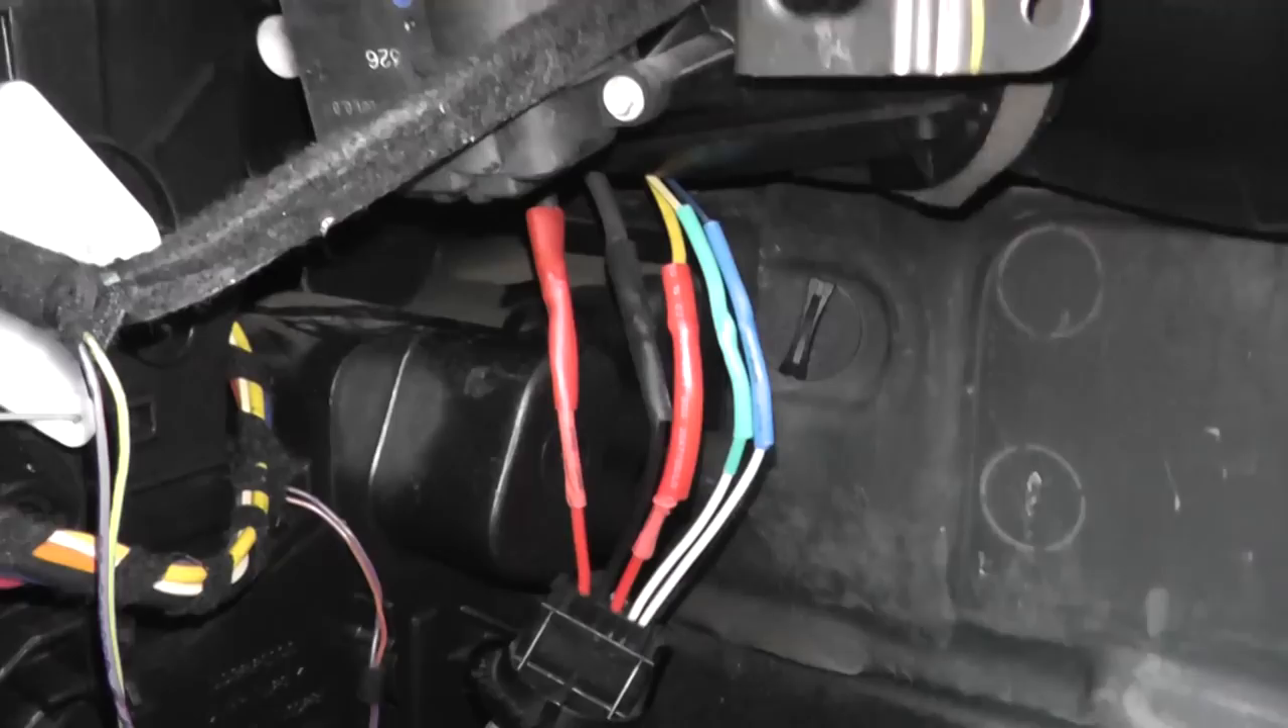So jetzt sieht man dass die leitung wieder angelötet sind schrumpfschlauch ist drüber.